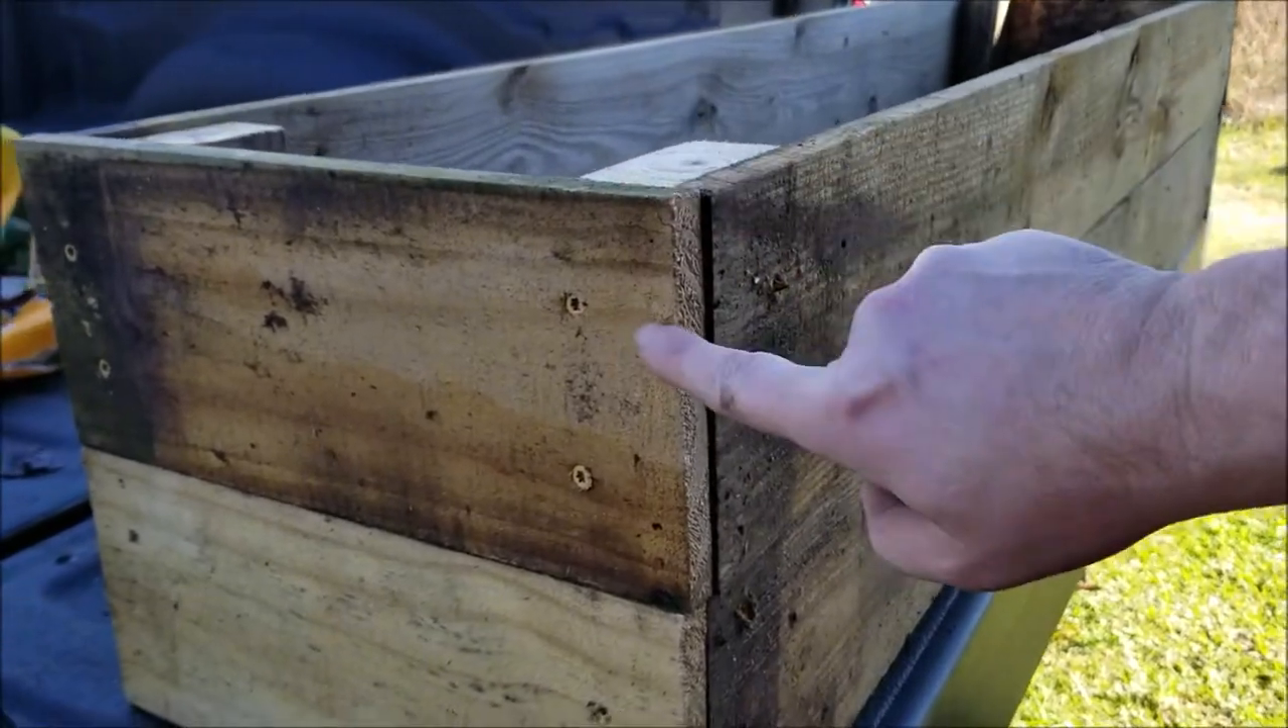This is what the box looks like with the side pieces on and you'll see here I just put two screws on each side top and bottom into the 2x4 piece.